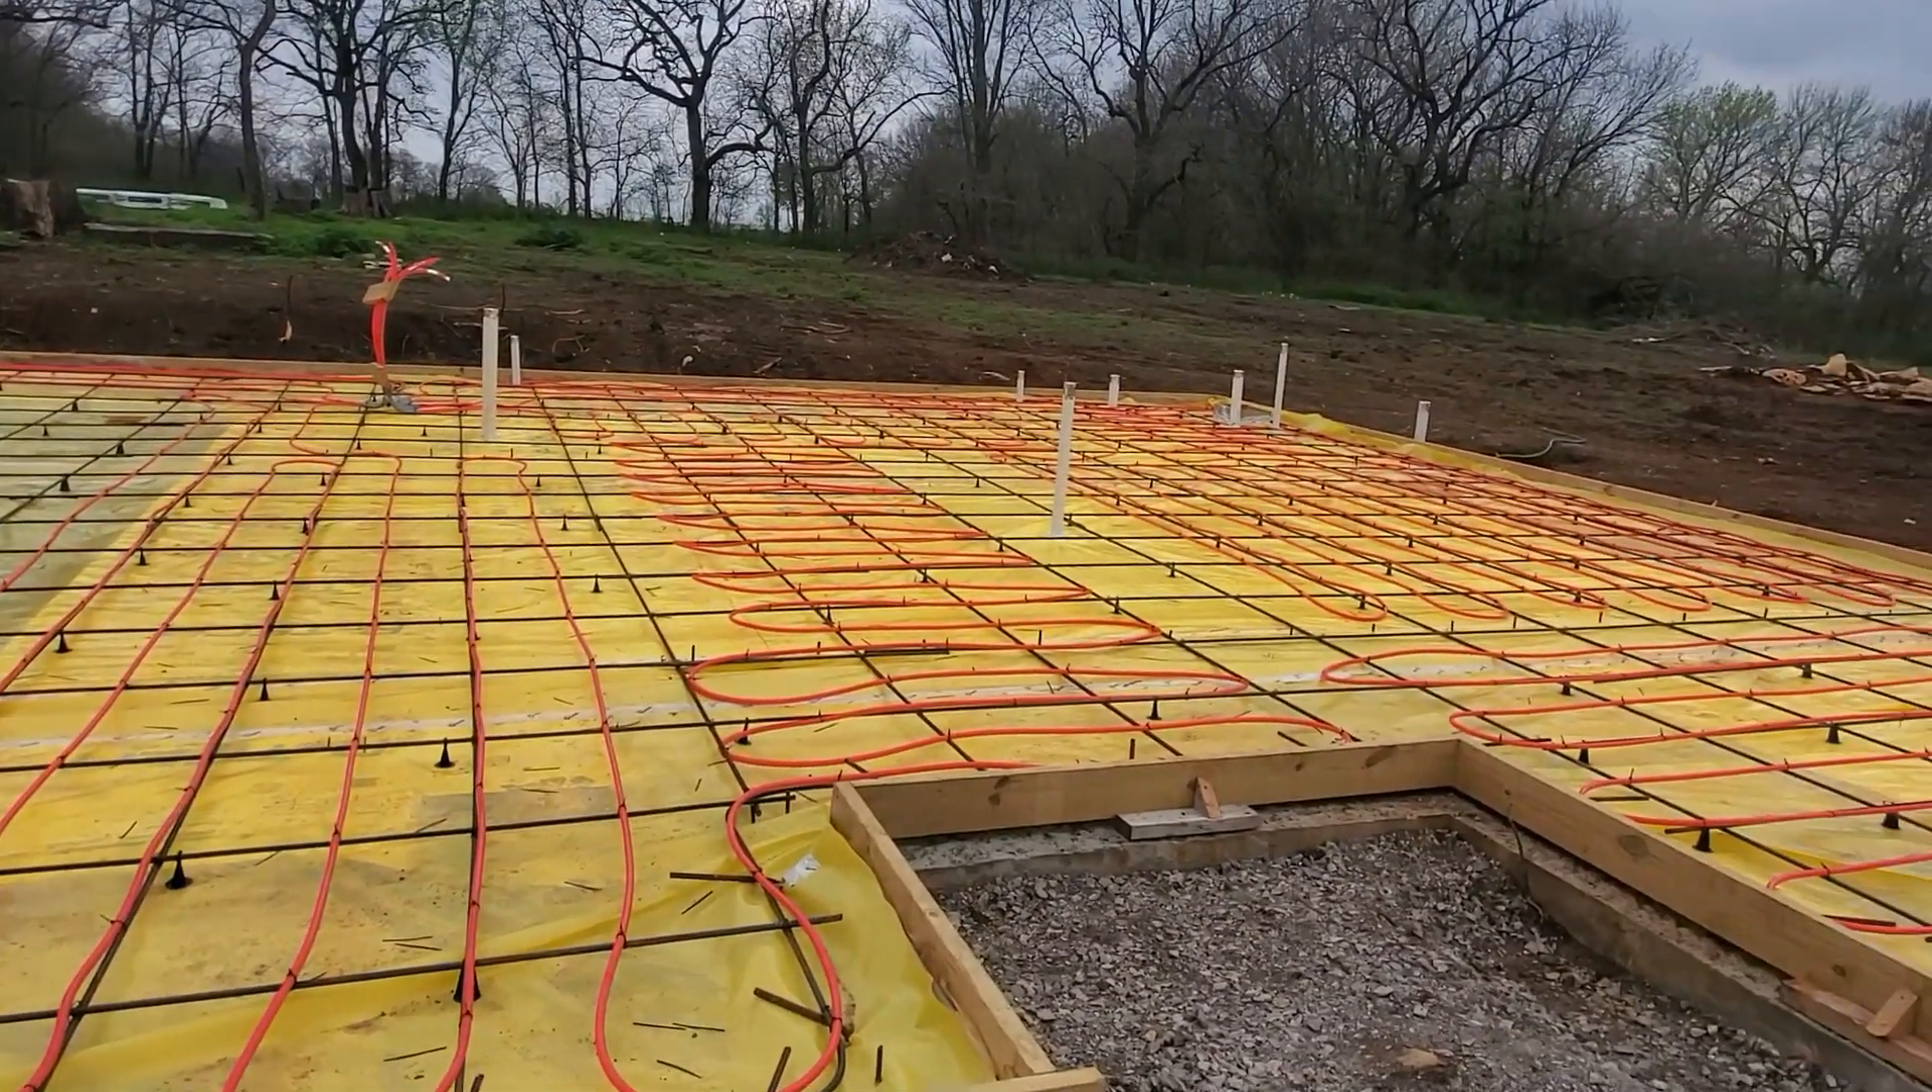Okay, we finished up the rest of the radiant tubing for the floor.